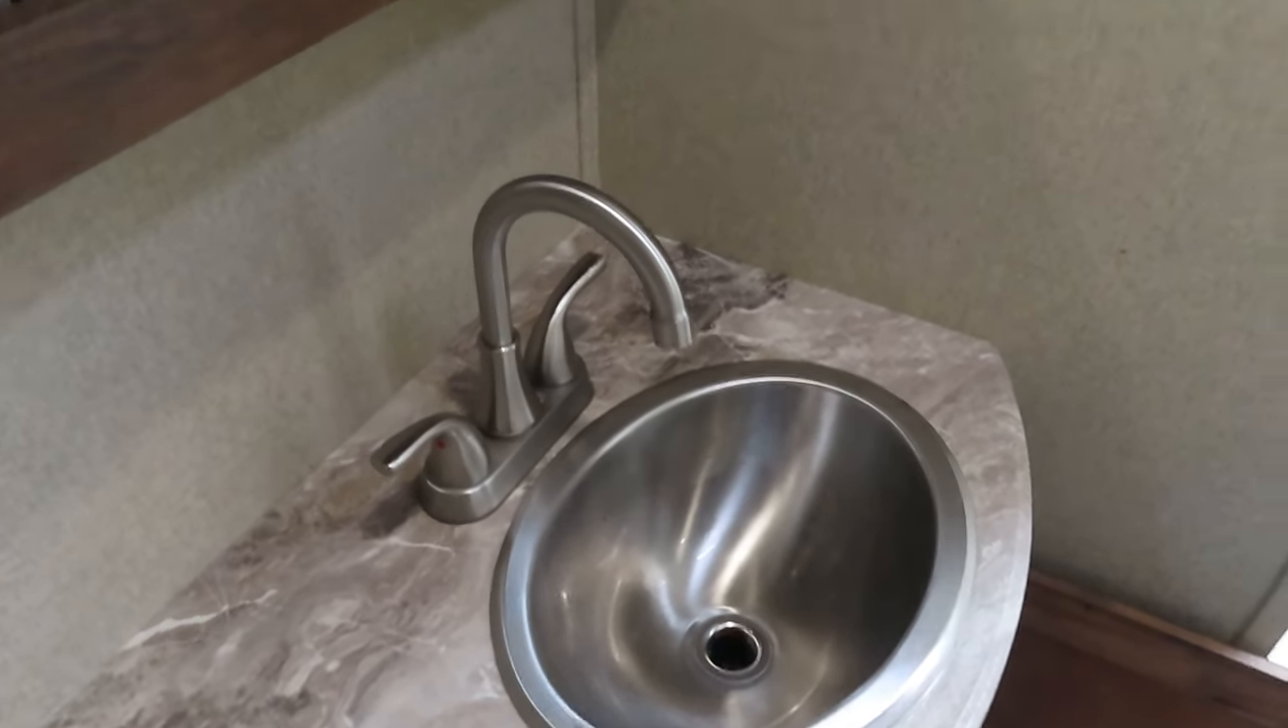So there it is a real faucet installed on a small sink but at least it's operational now.